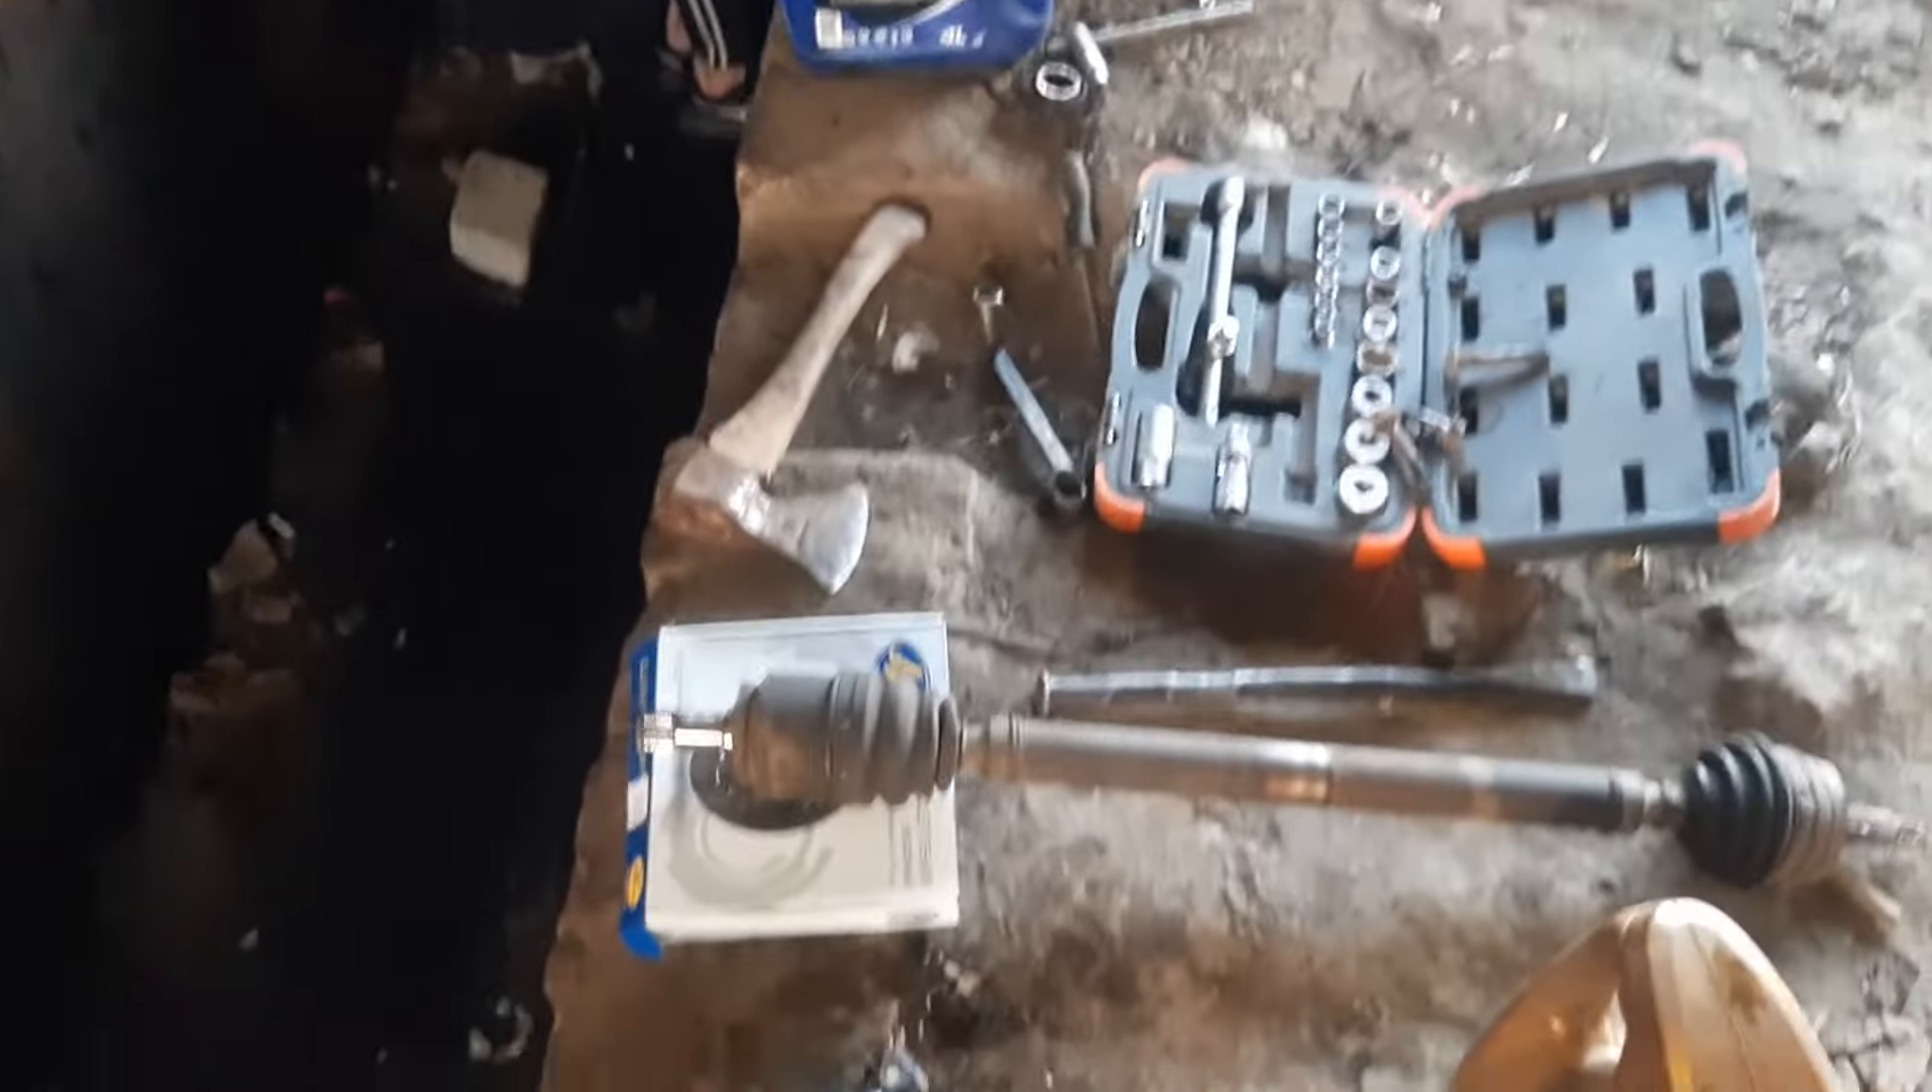В принципе, там уже все собрано практически. Остался вот привод вставить.